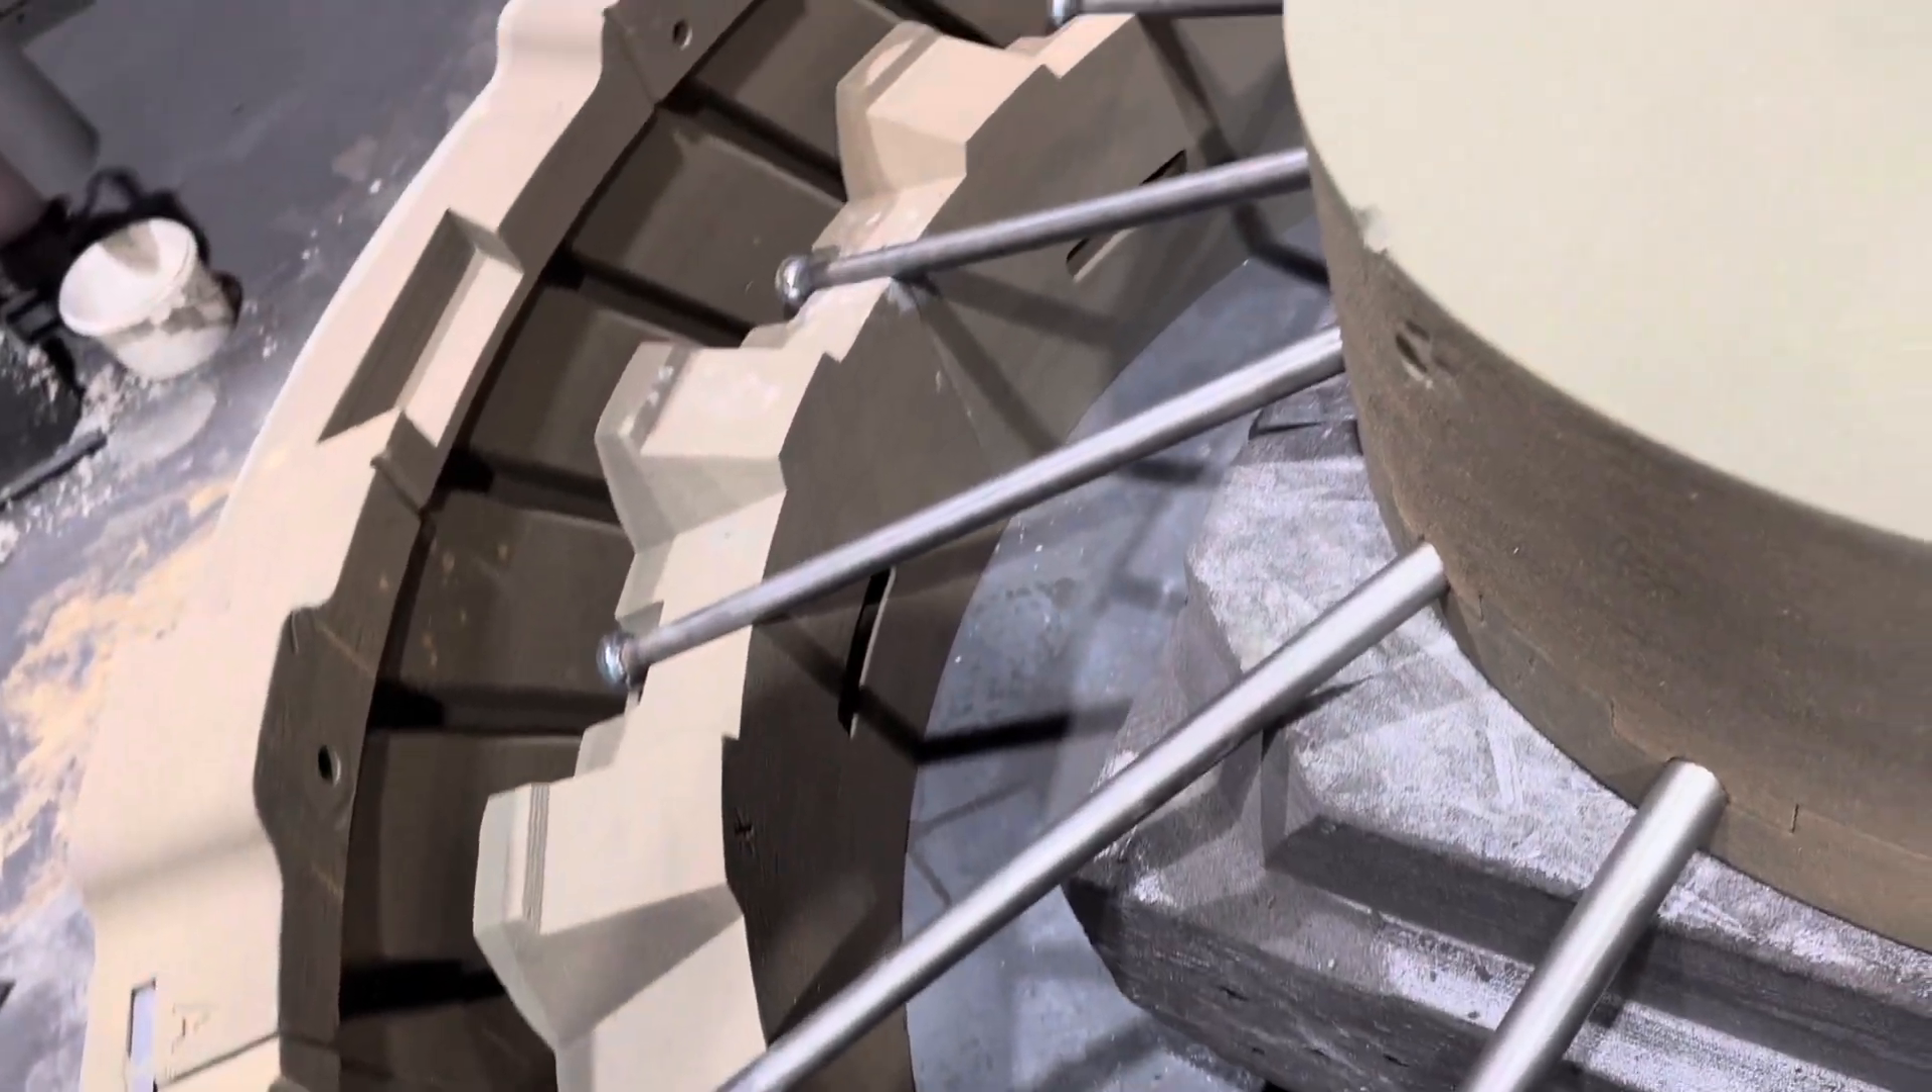The steel fabricated spokes are assembled.